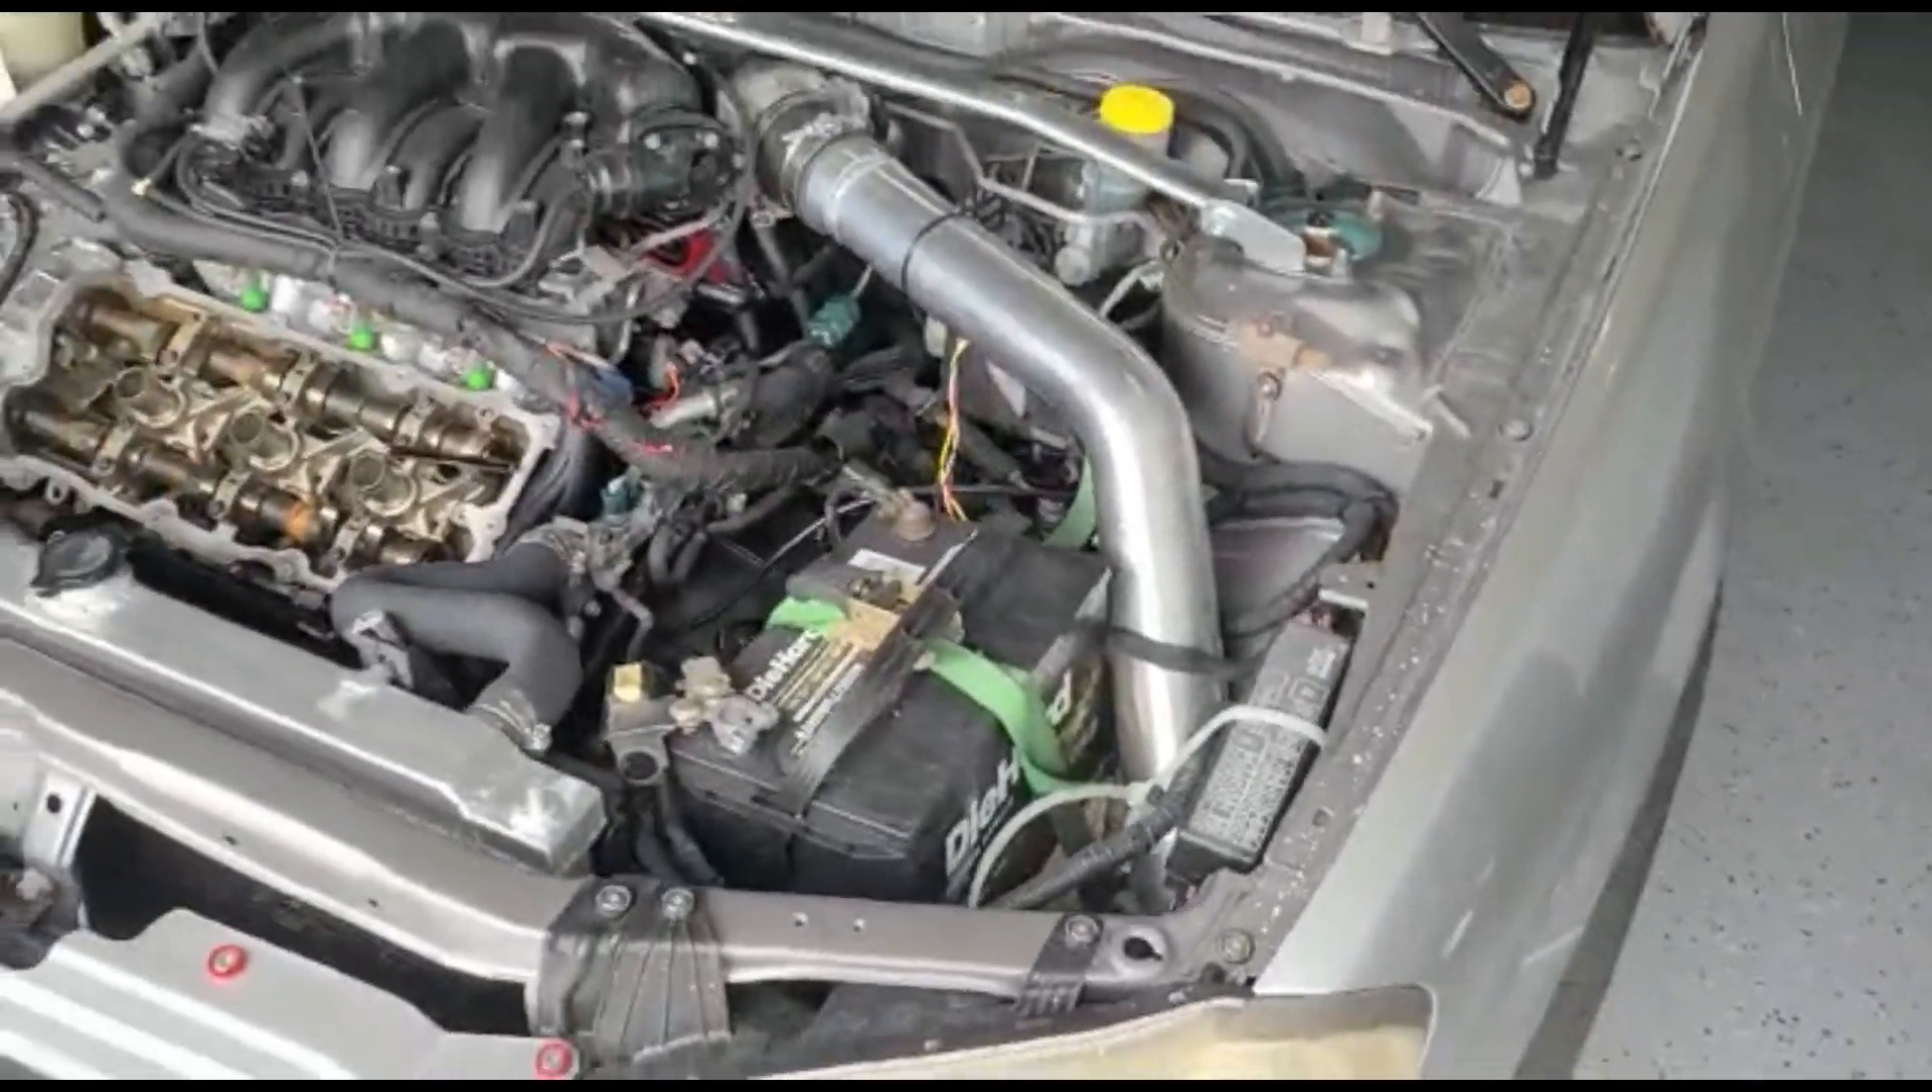I haven't even relocated the battery yet.